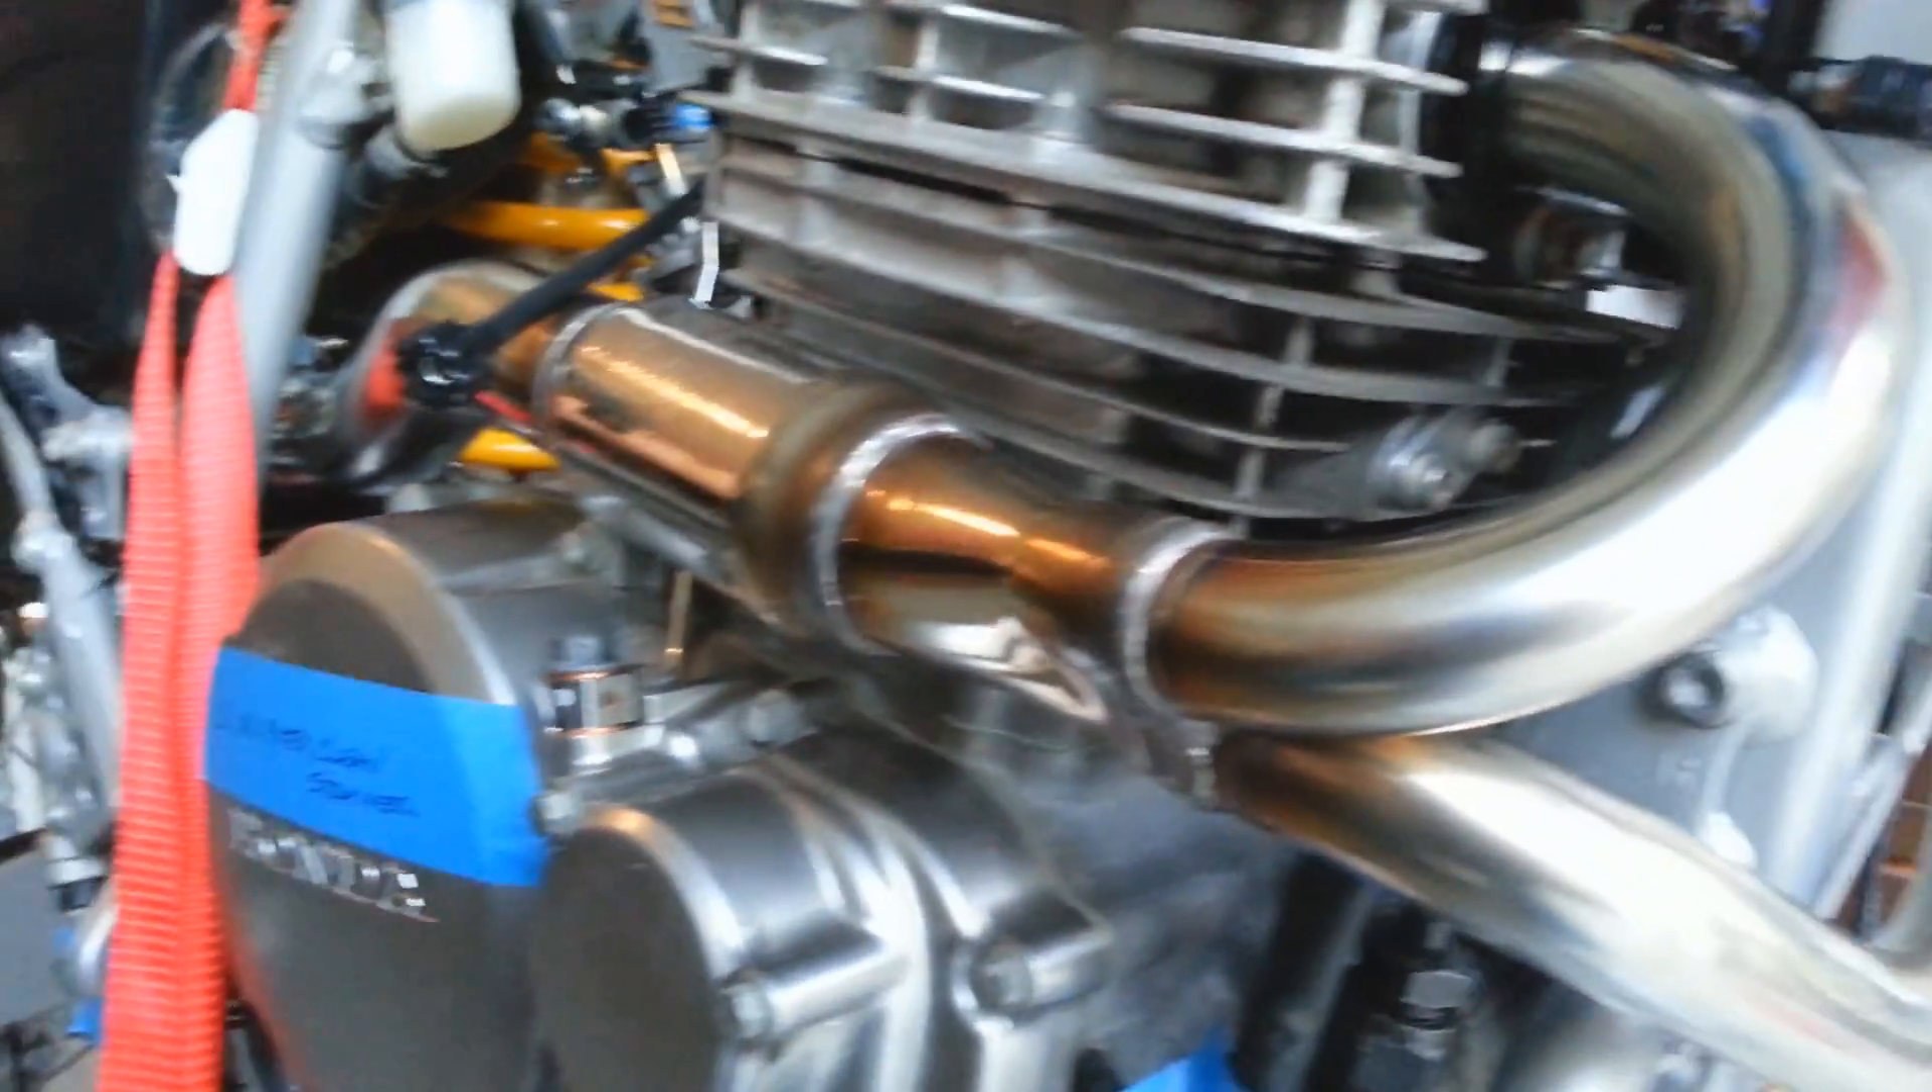There's the exhaust all set up.